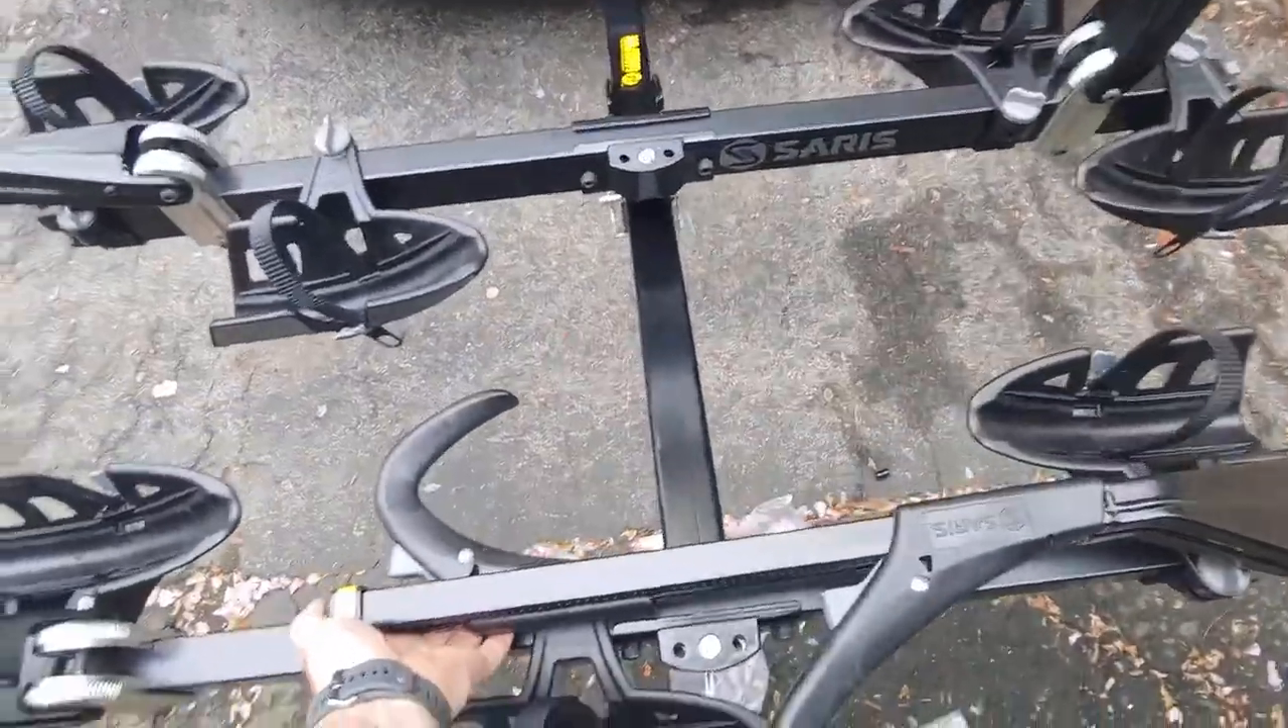You're all set. So now you've got all your cradles set up.